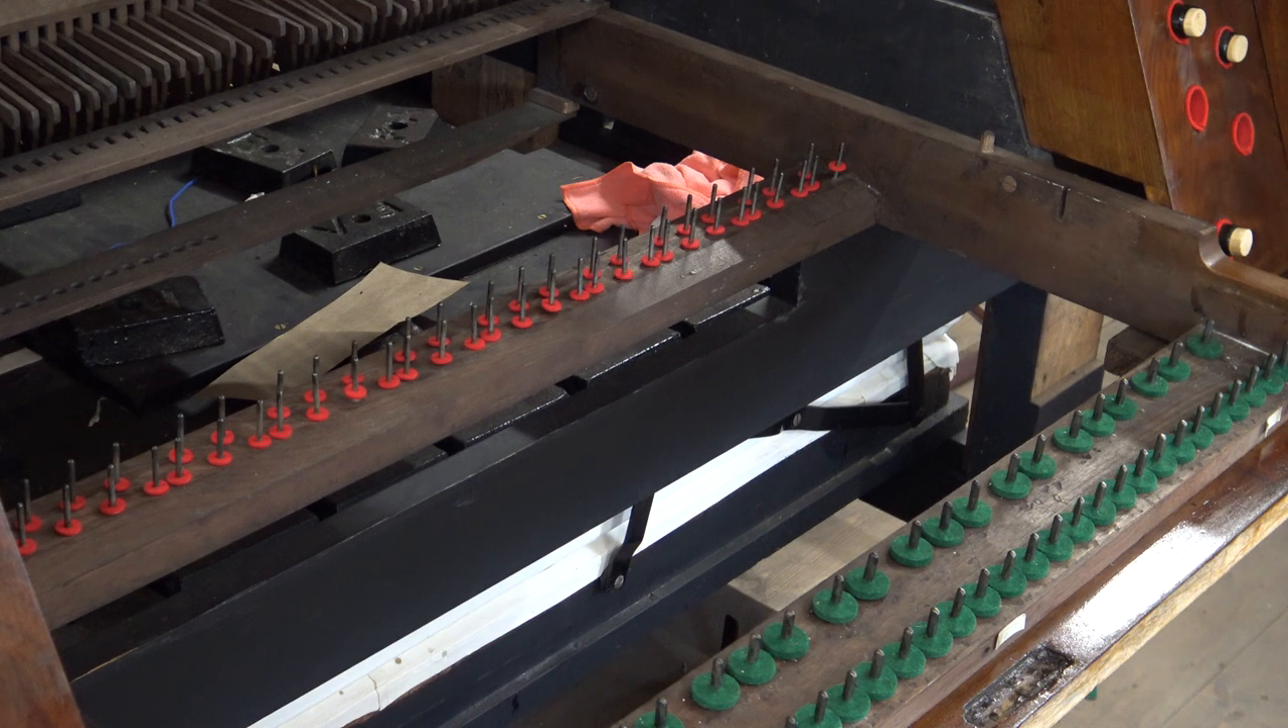So as you can see having taken the keyboard top keyboard out I mean taking the keys out of the bottom keyboard I've been able to put those red felts on the balance pins in the middle there.